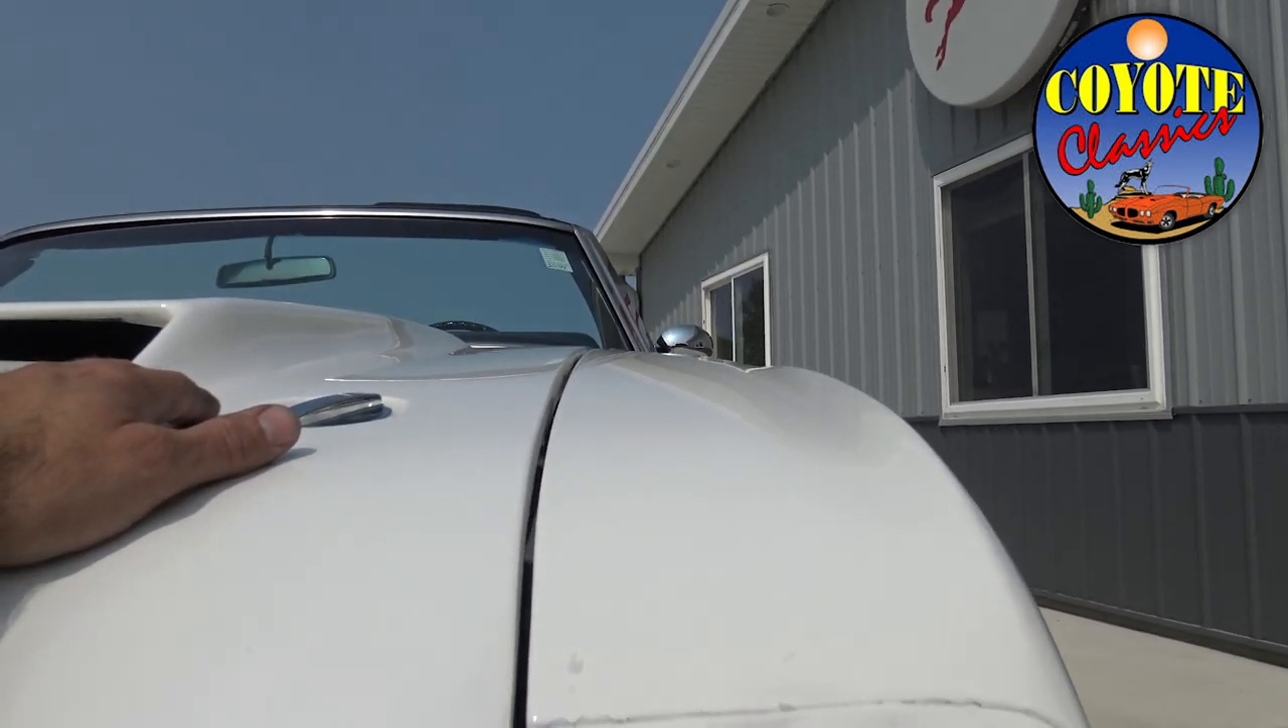As far as our gap goes we have a nice even gap from front to back lines up really nice across the top of the hood to the top of the fender.